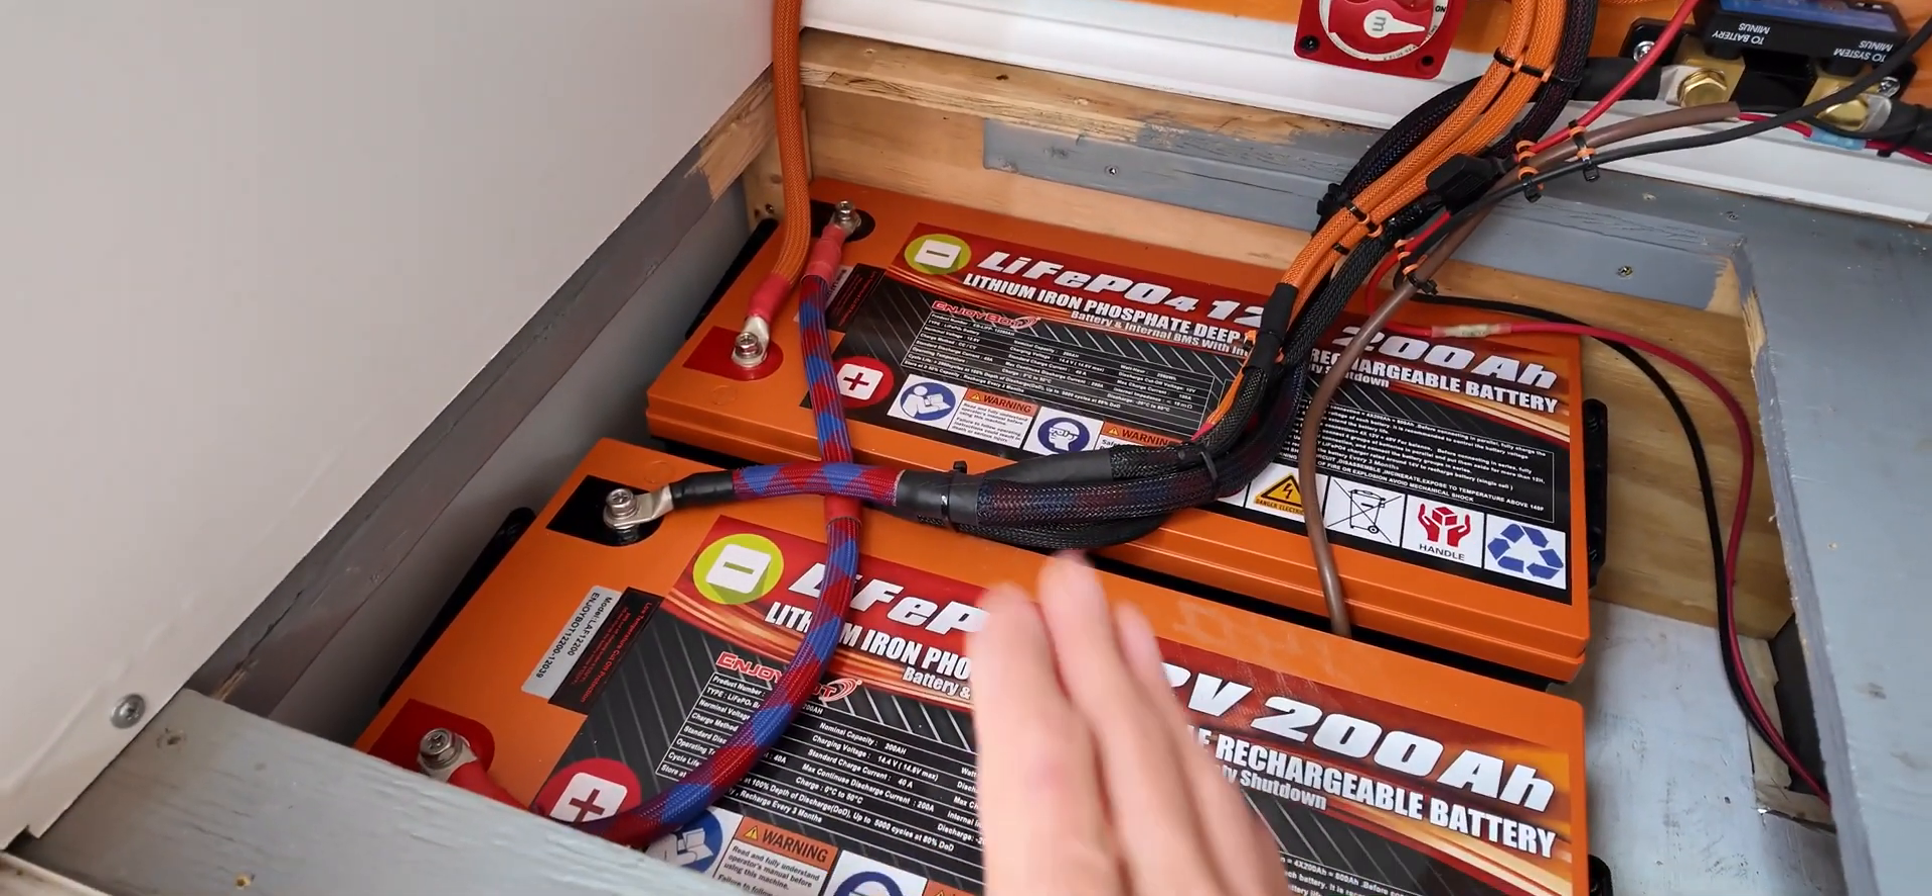We got the EnjoyBot batteries installed.